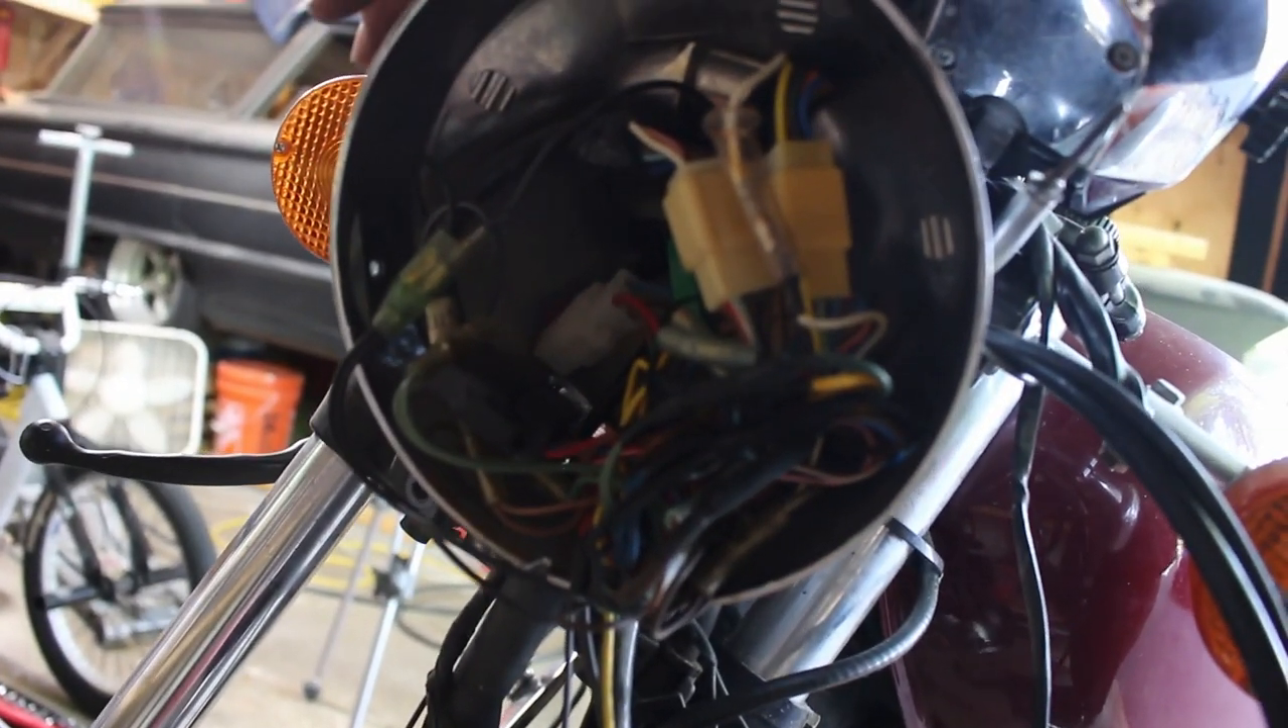Pull the headlight out and there's all kinds of good stuff. I'll have to label and undo pretty much all of that.